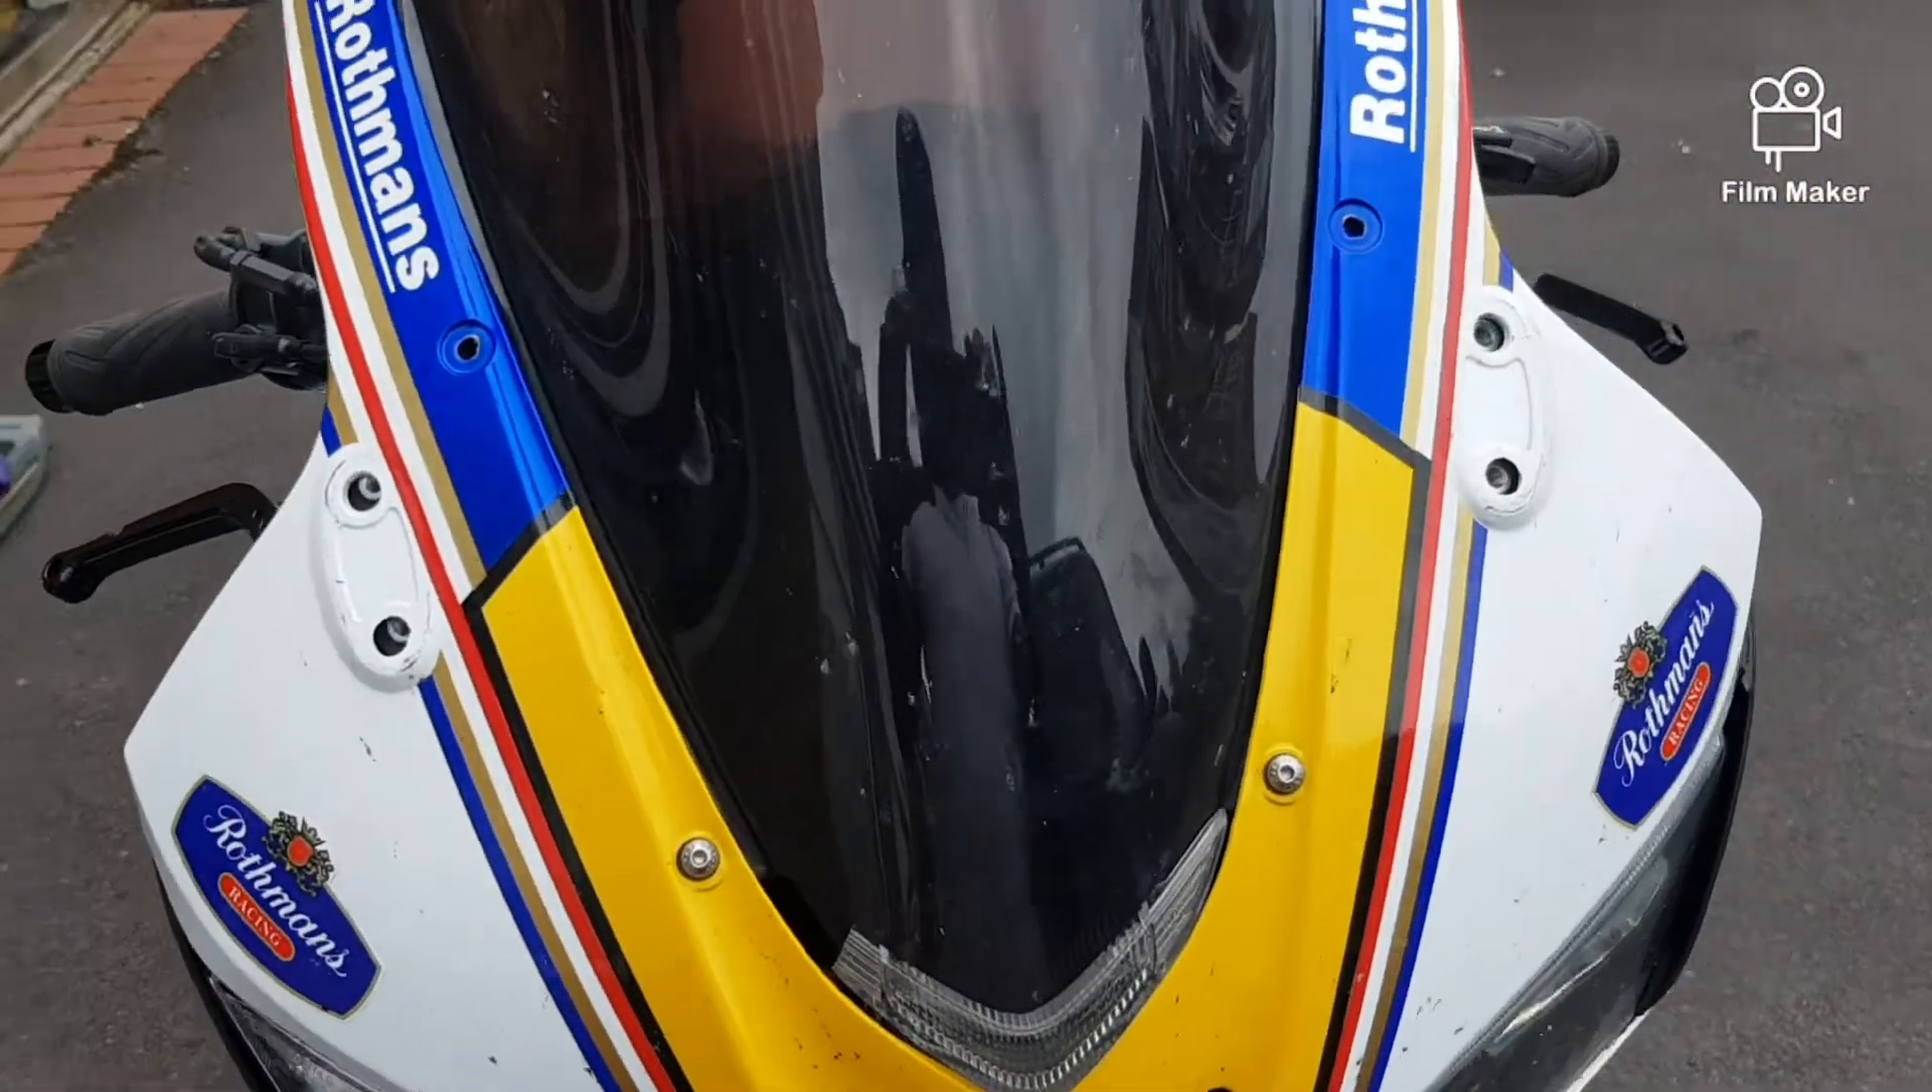Now I've removed the wing mirrors the mirrors off and I've removed some of the screws.